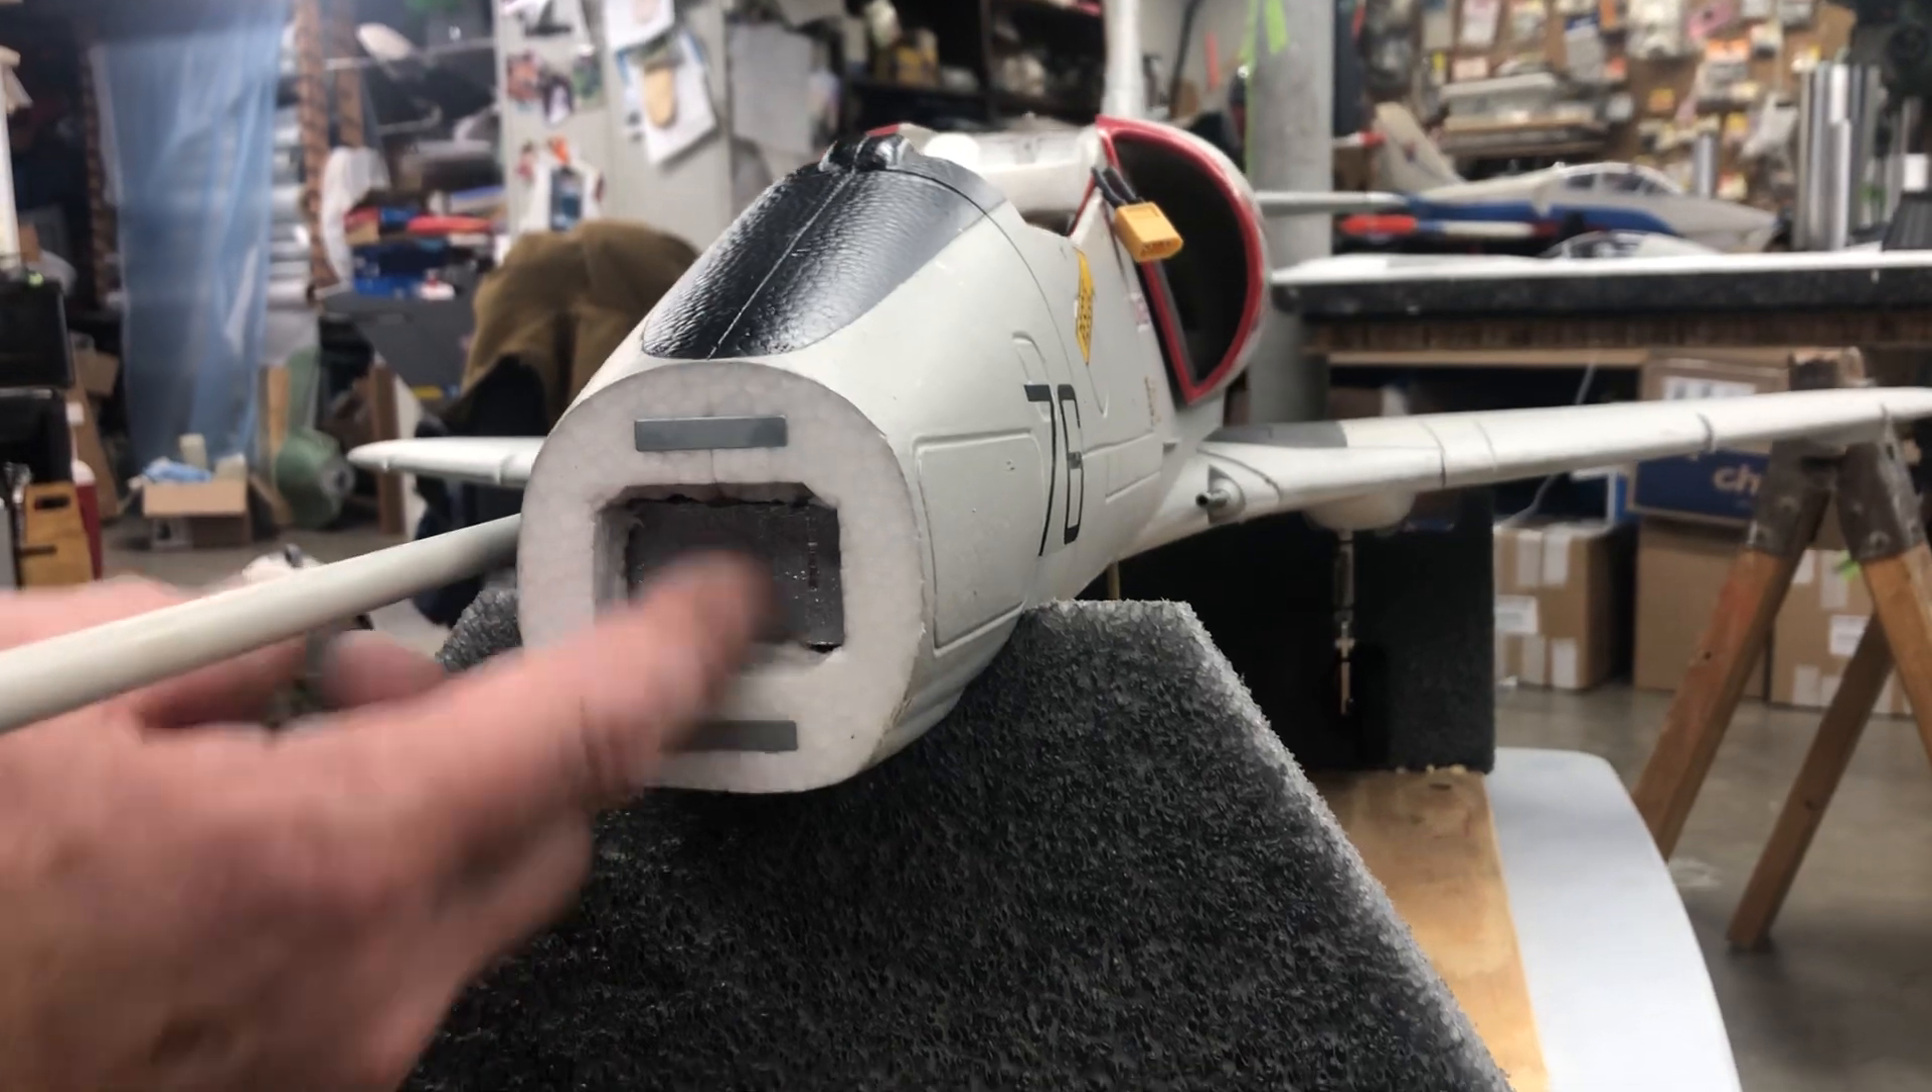Um, I just kind of routed out a little piece of foam and inserted the lead.